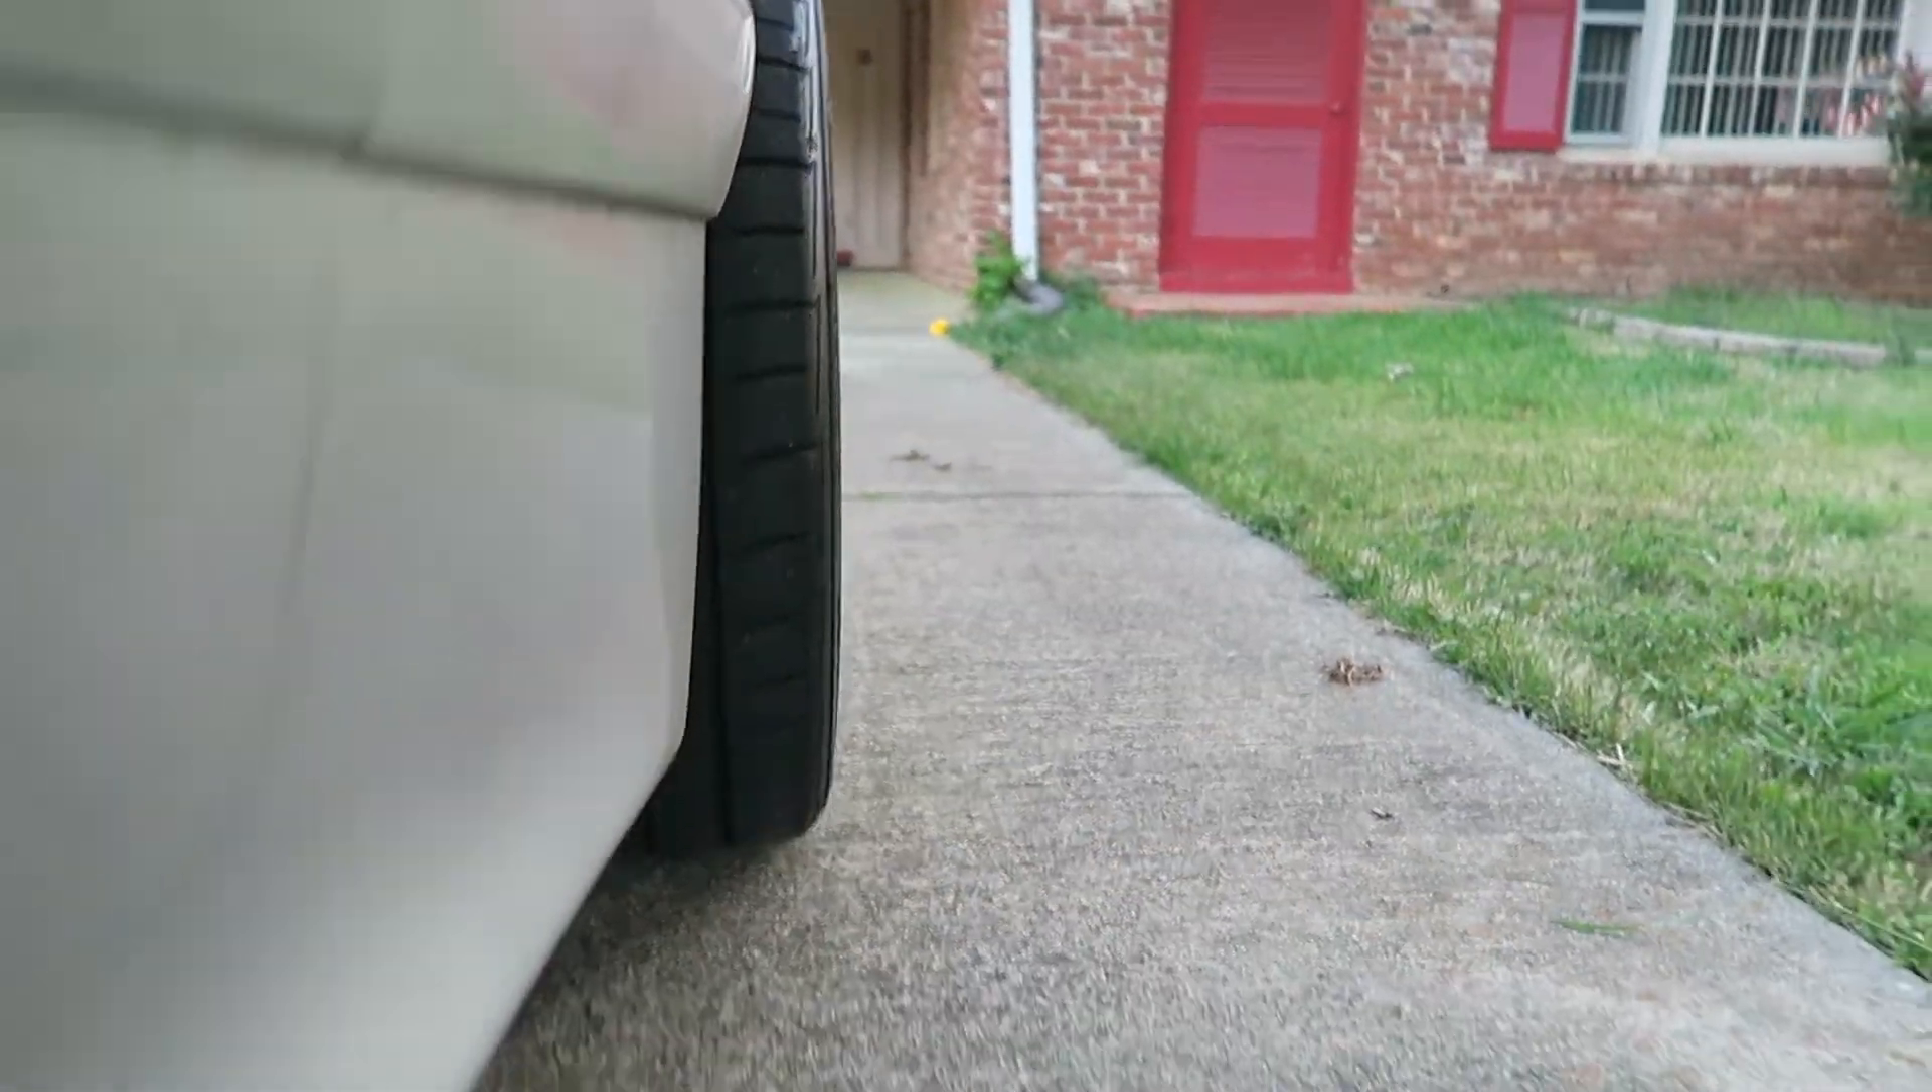Here's the uh wheel from the back and like i said it does stick out a little bit.